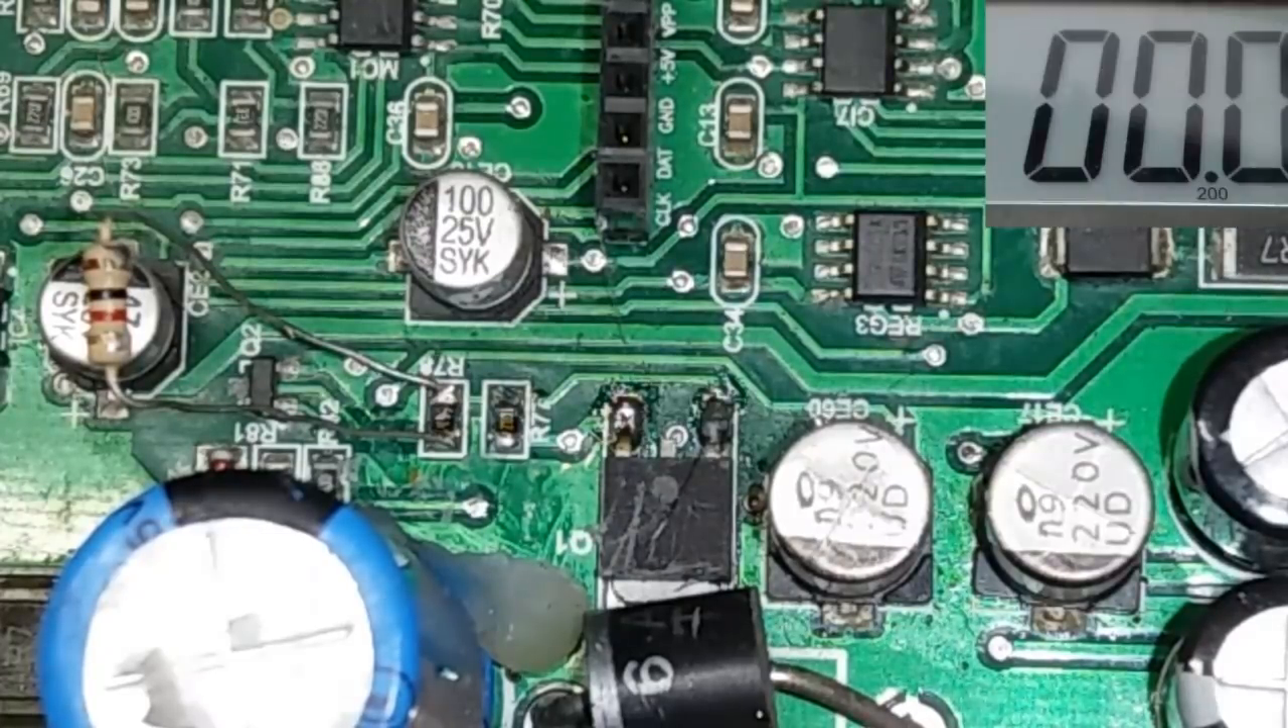Coloquei agora o resistor de 1k.